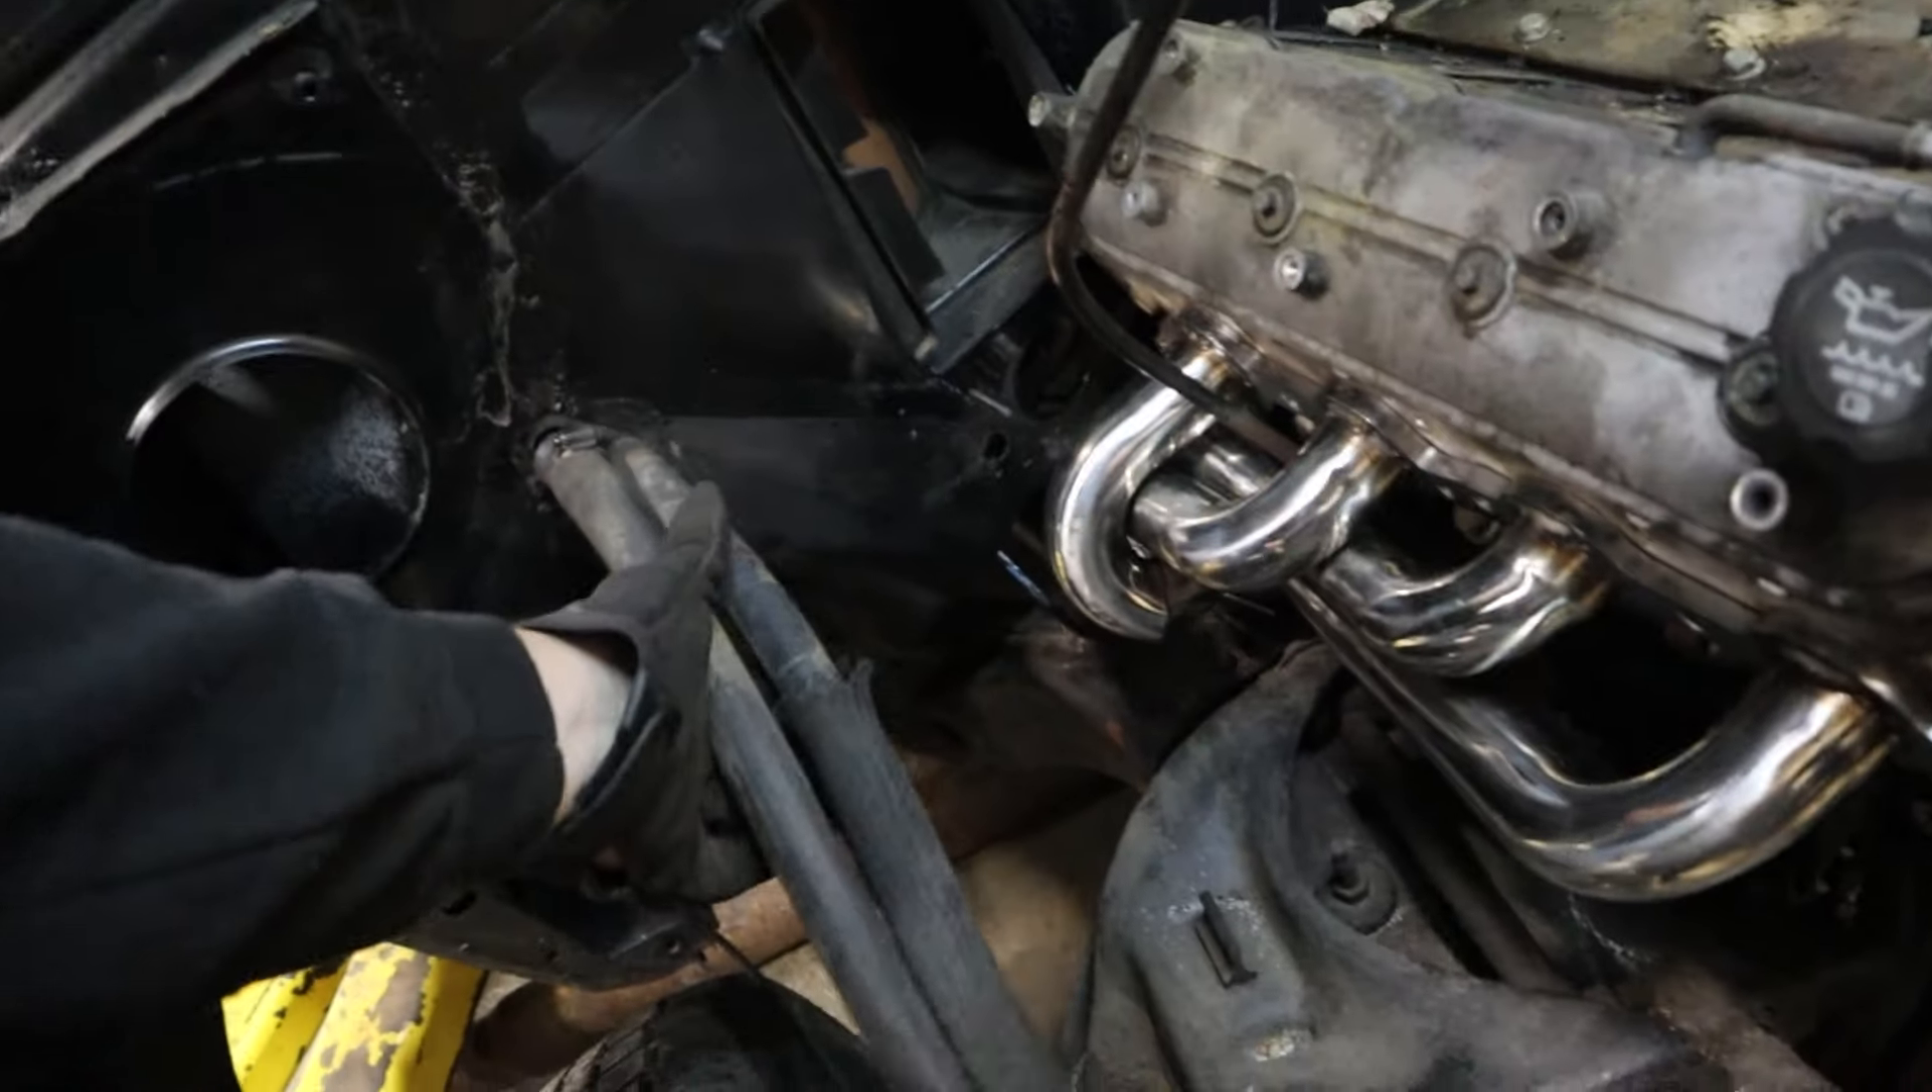I don't know why I haven't pulled these hoses off yet.